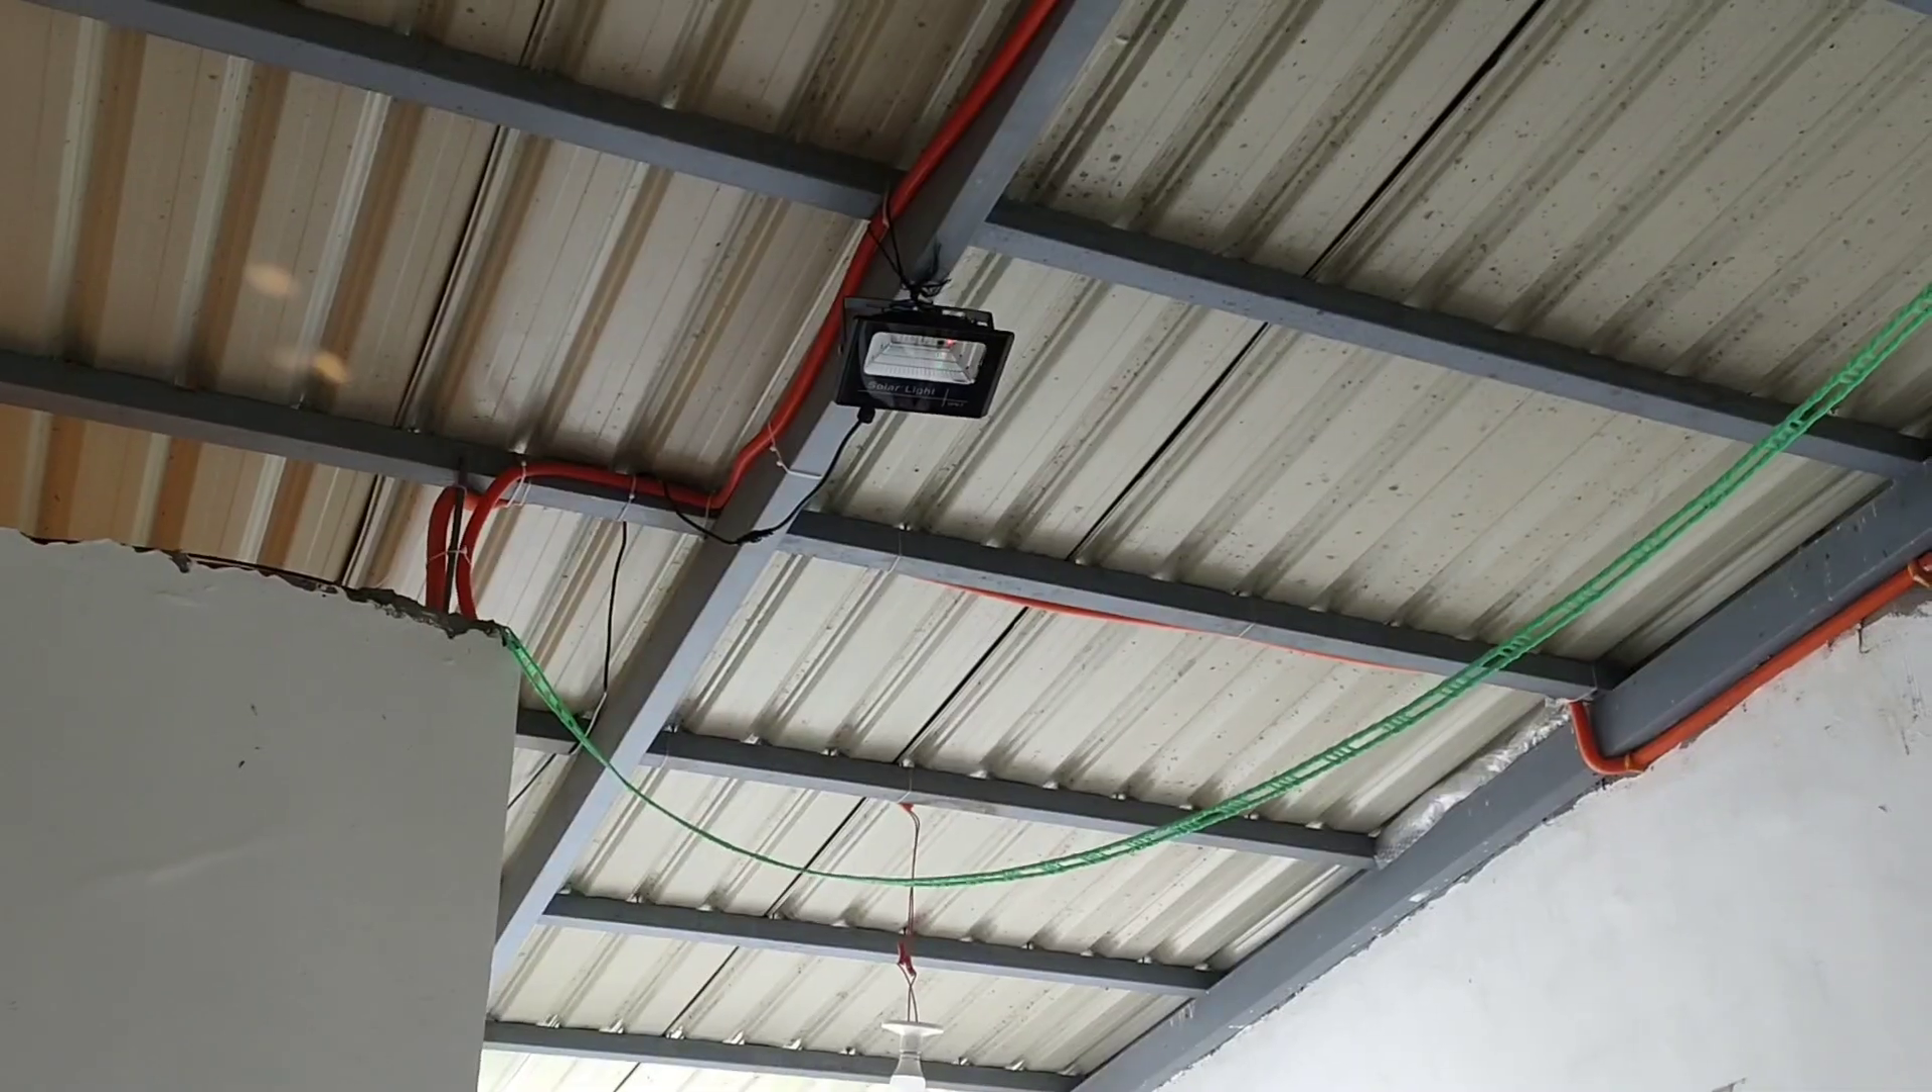So na-install na natin yung ating solar light. So dito natin sya kinabit.